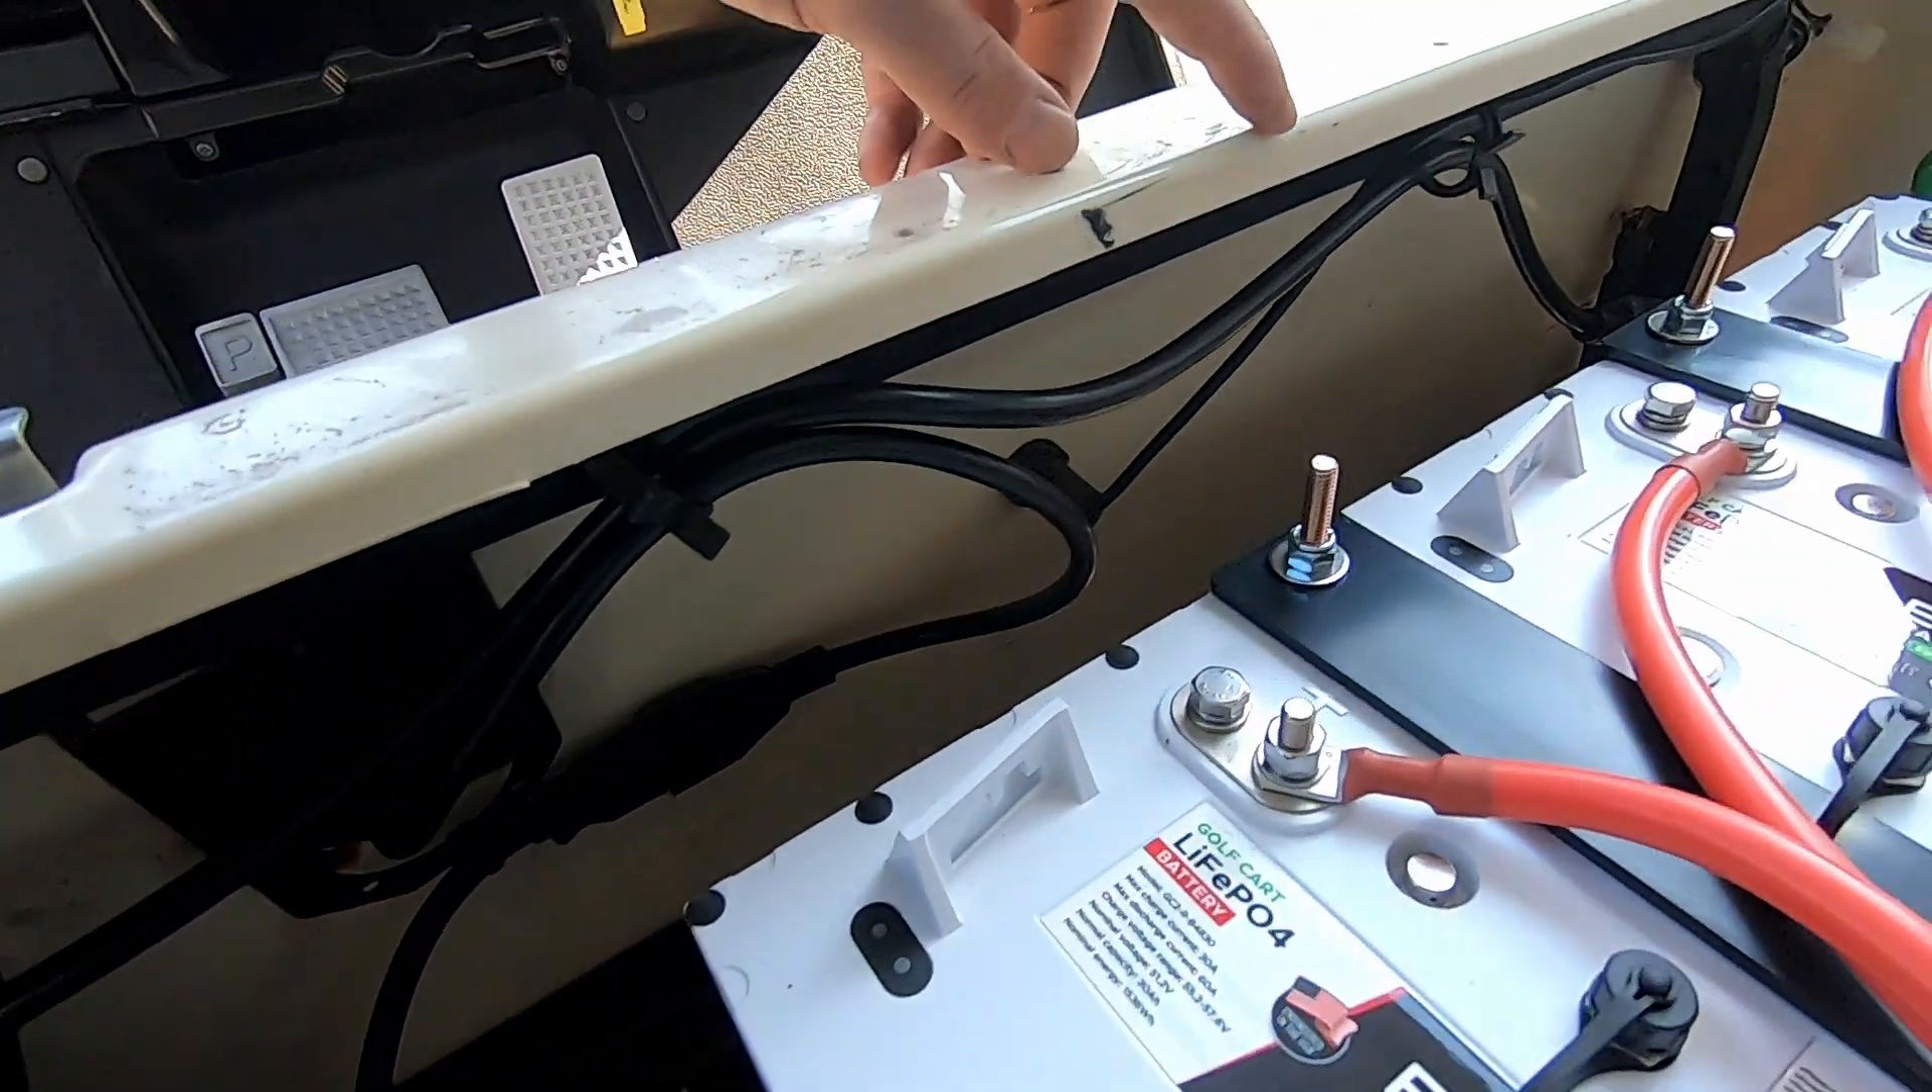And then, again, I went overboard with the zip ties. But I zip tied the cable.